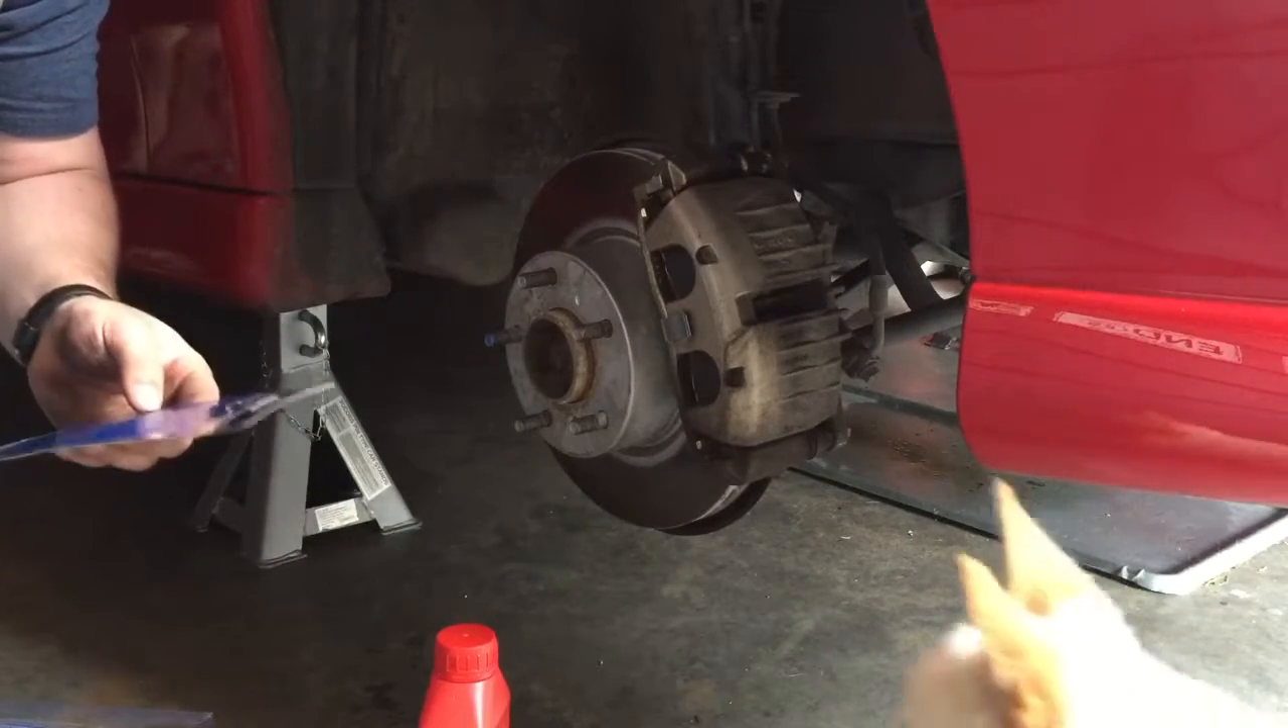Anyway, I've got the wheels off, got the car jacked up.